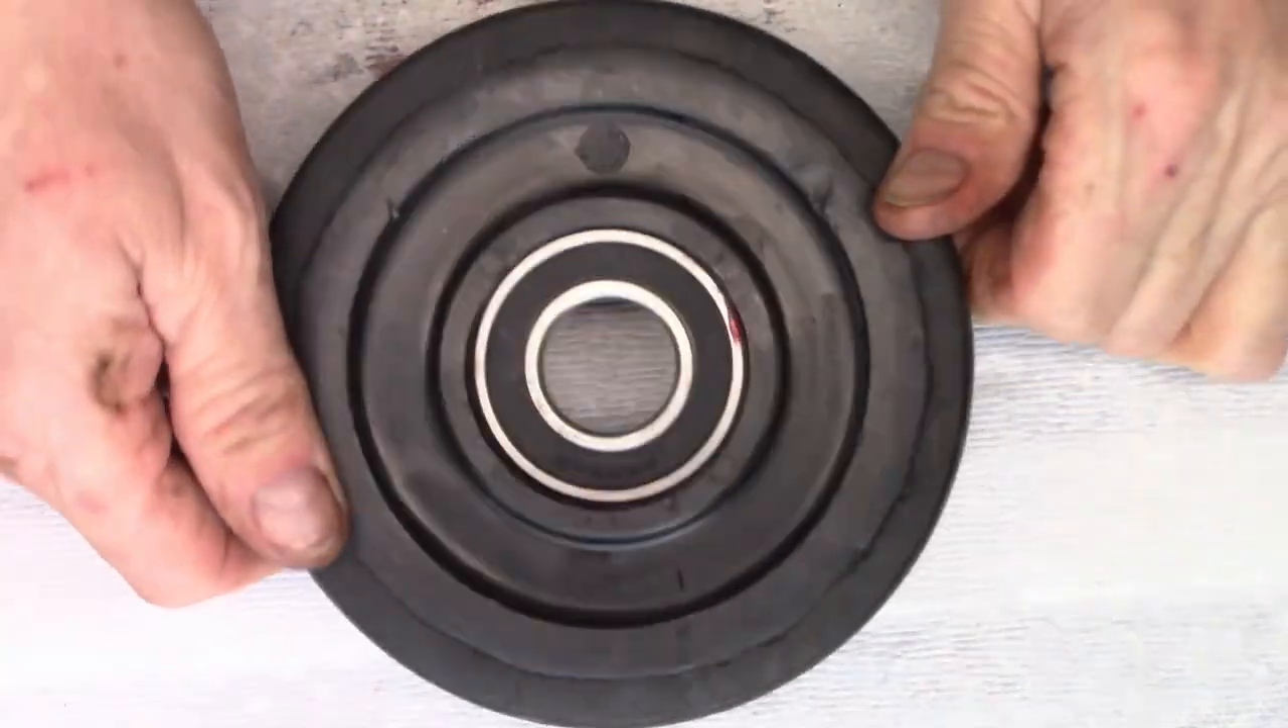You can see the new bearing fits in there really well and the only thing we have left now is to put this snap ring back down in there.